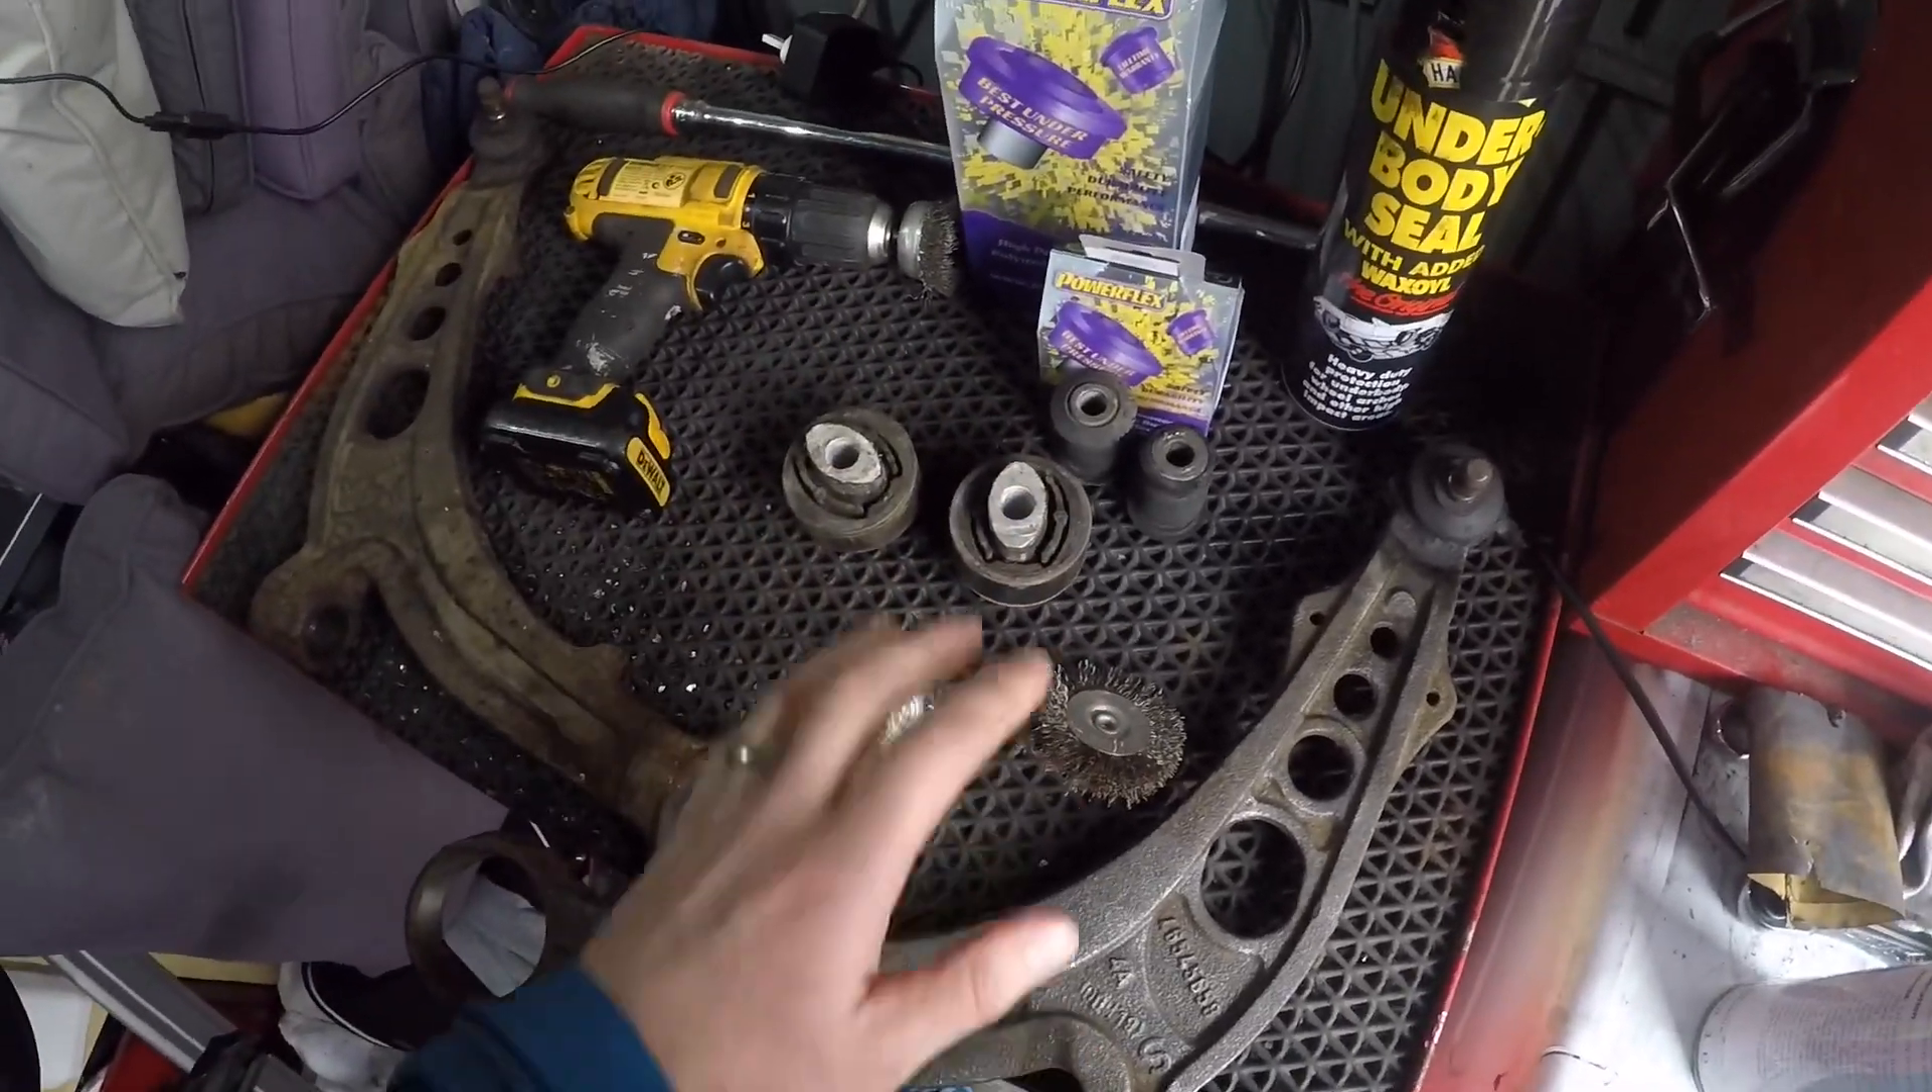As you can see I got the wishbones removed and I've already got the the bushes out of them both of them.